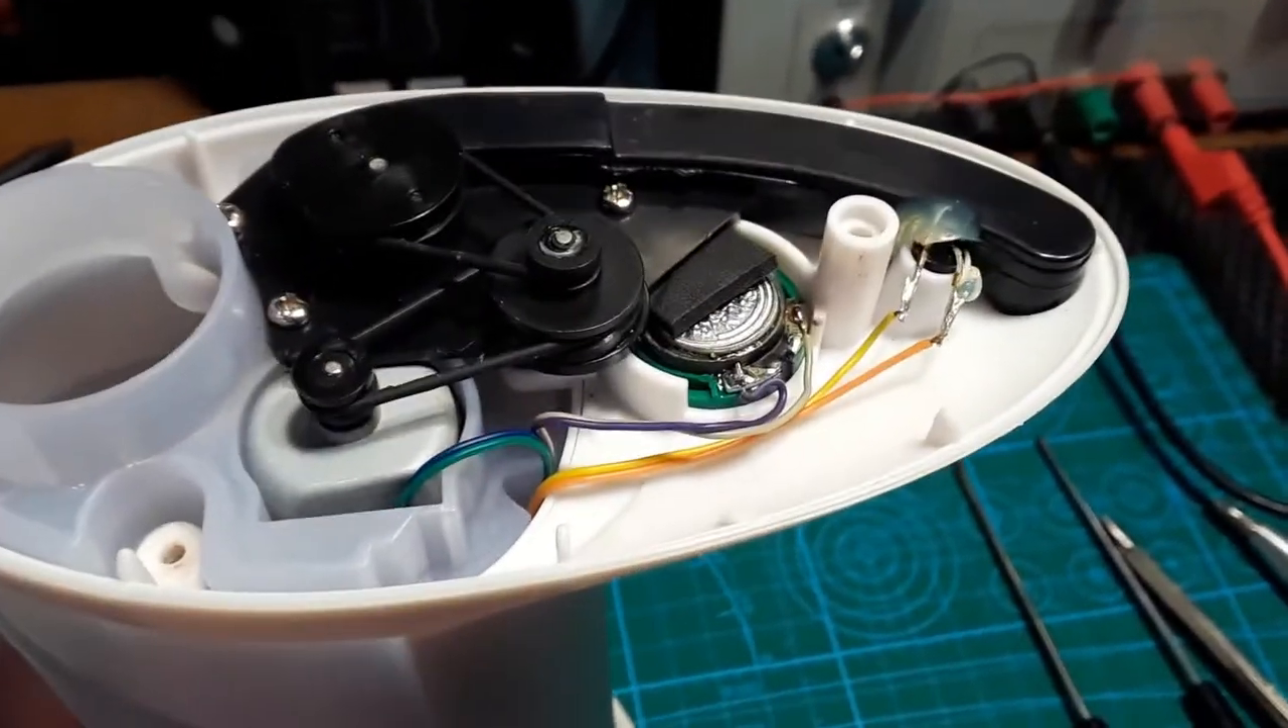So both the belts are now back in place.